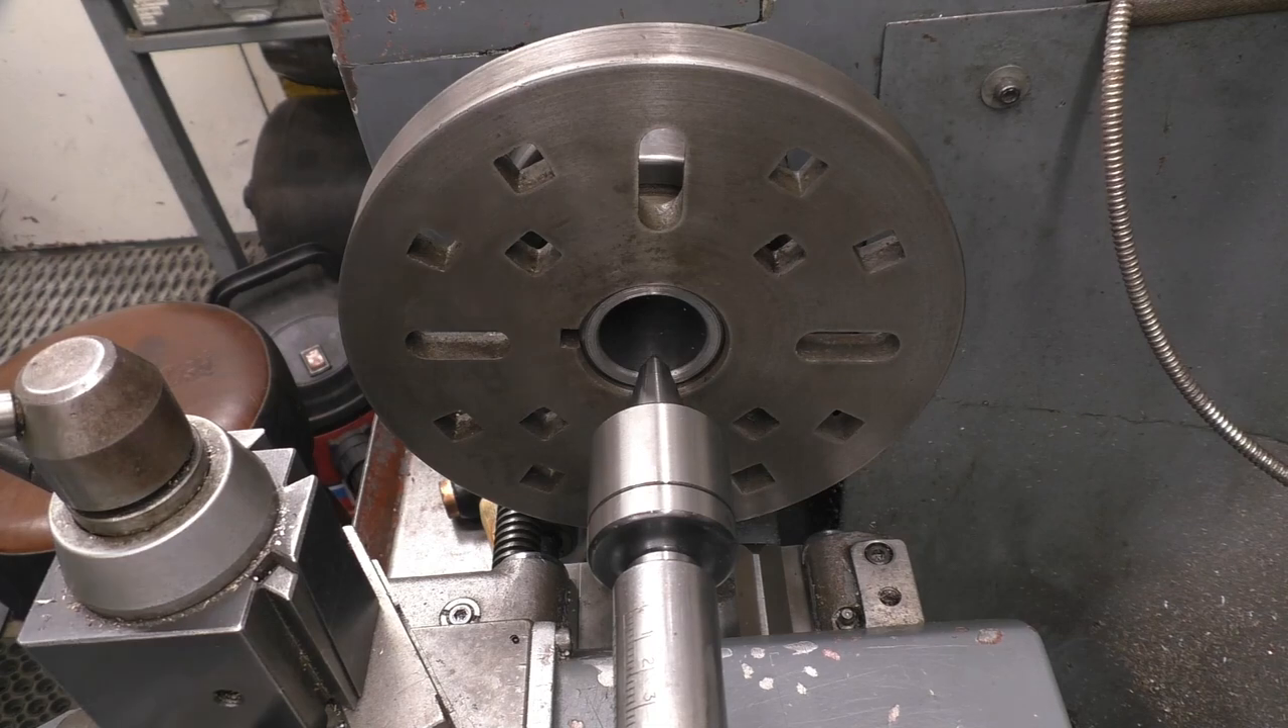Right so I've got a little tailstock centre in there.